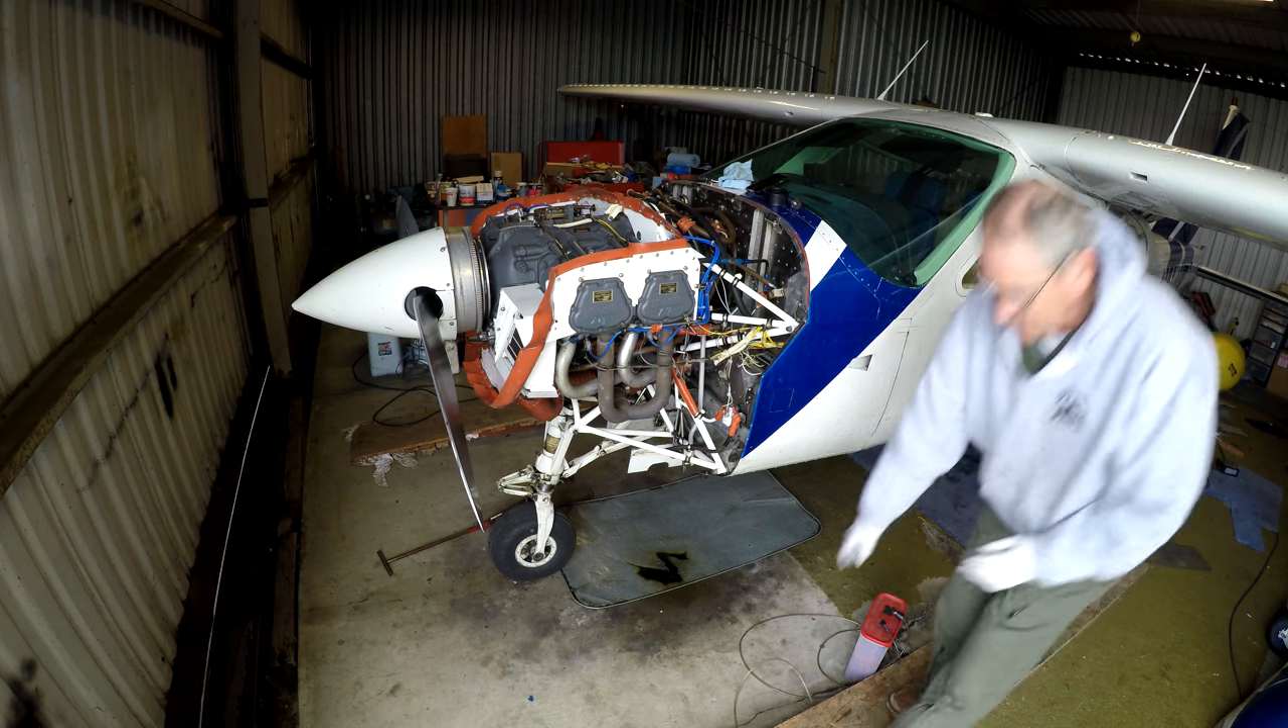There you have it, cowling removed.